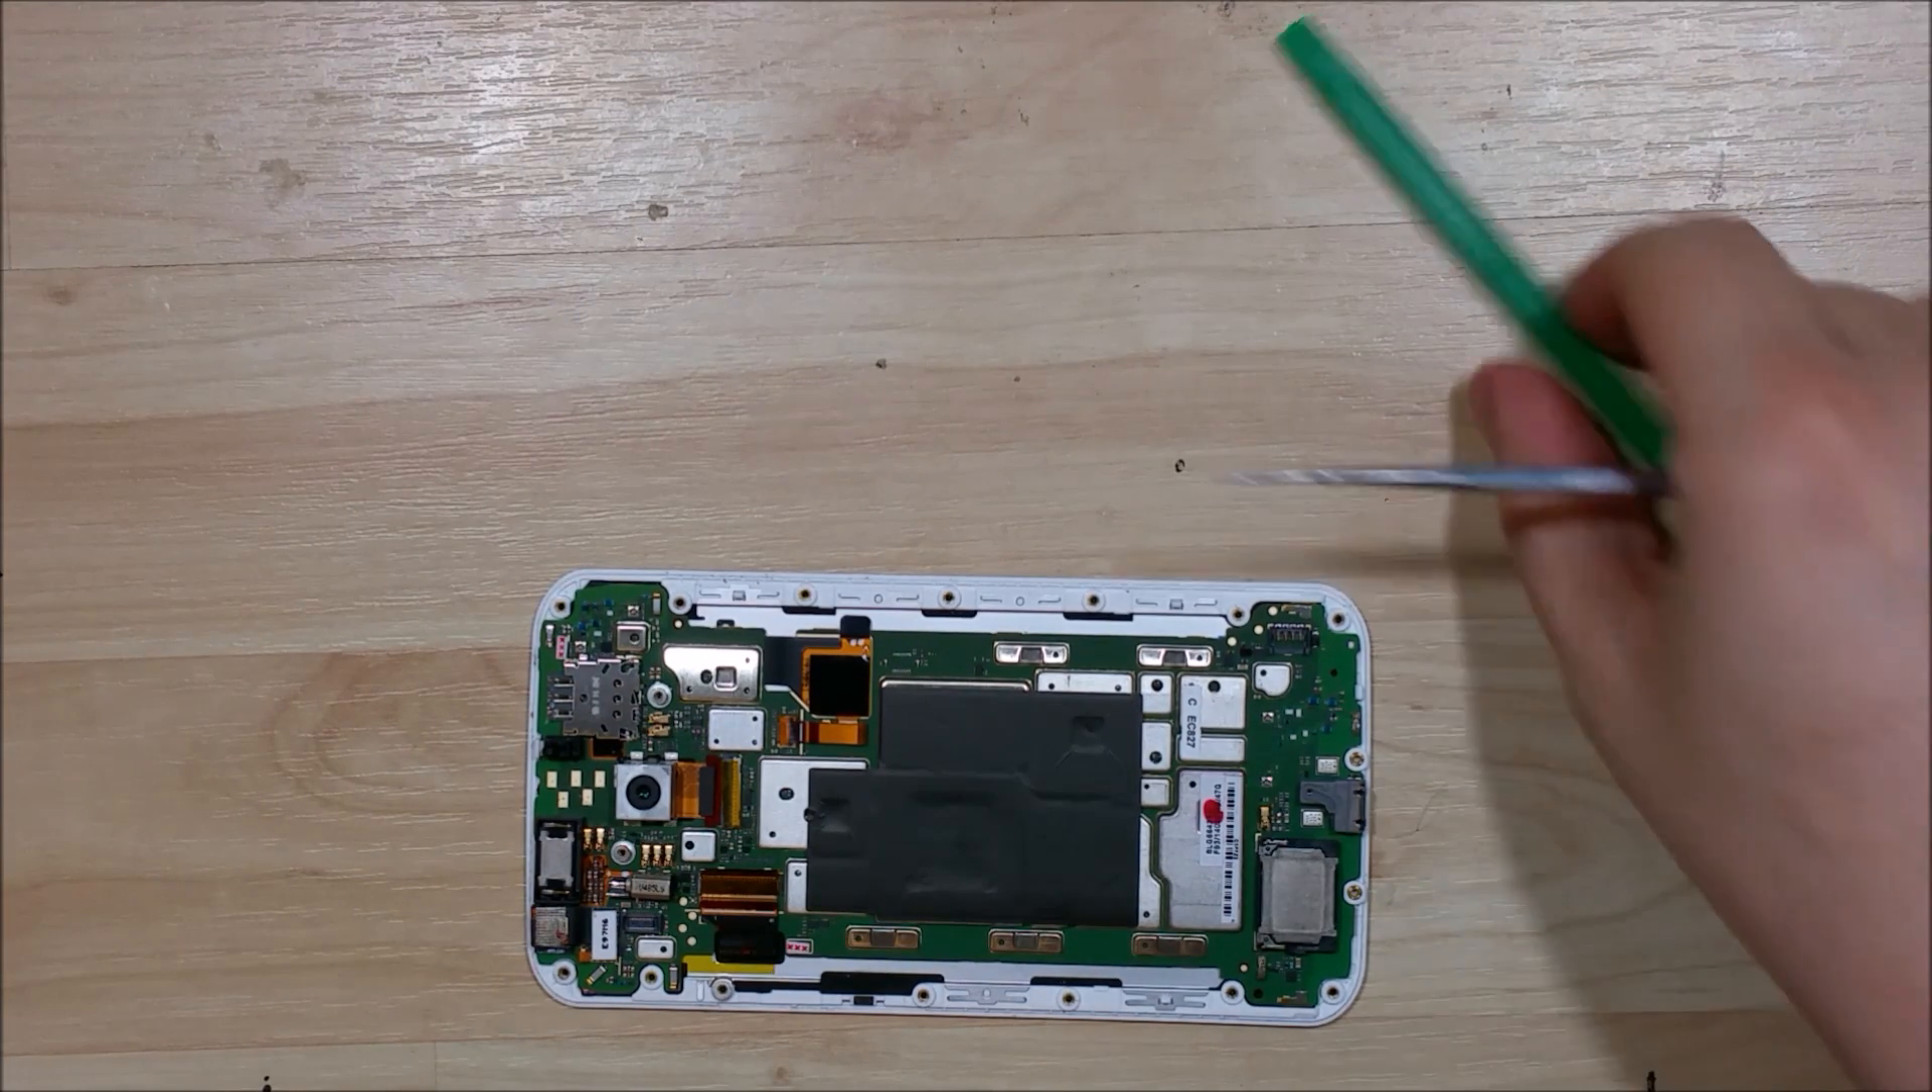So now we have the back cover off.